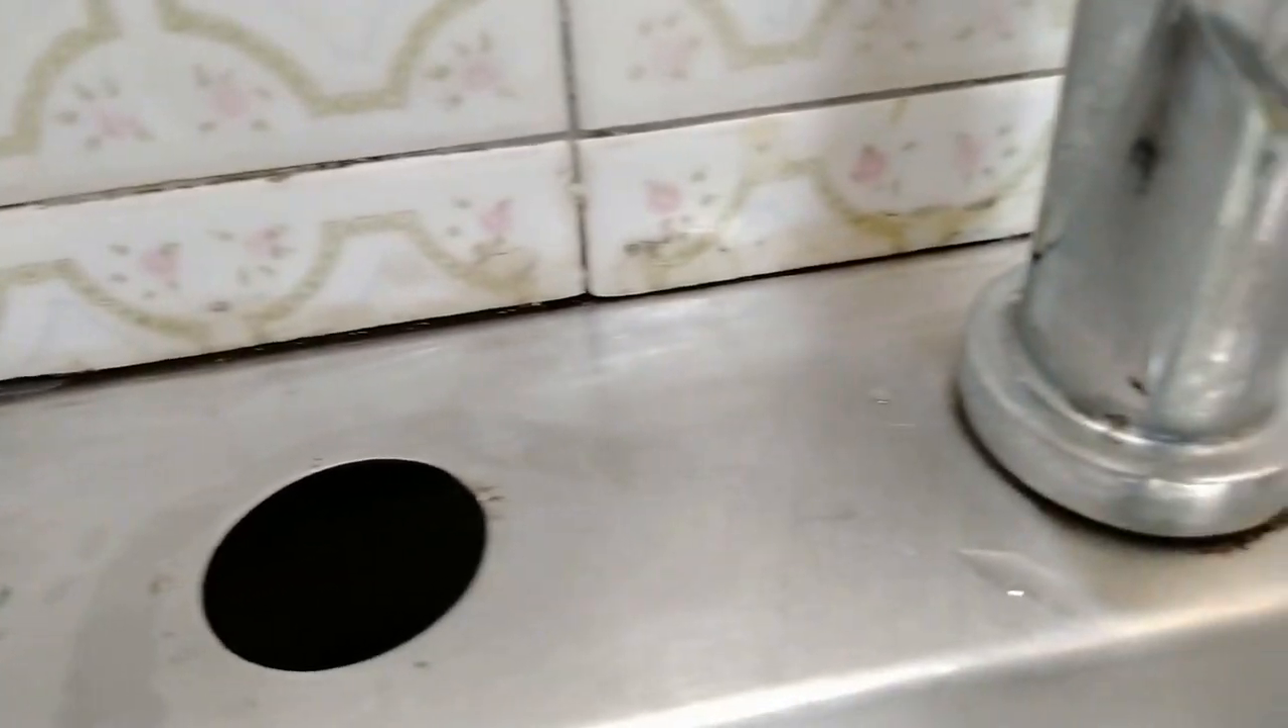See that black line? That's not mold. It's actually the gap between the countertop and the wall.